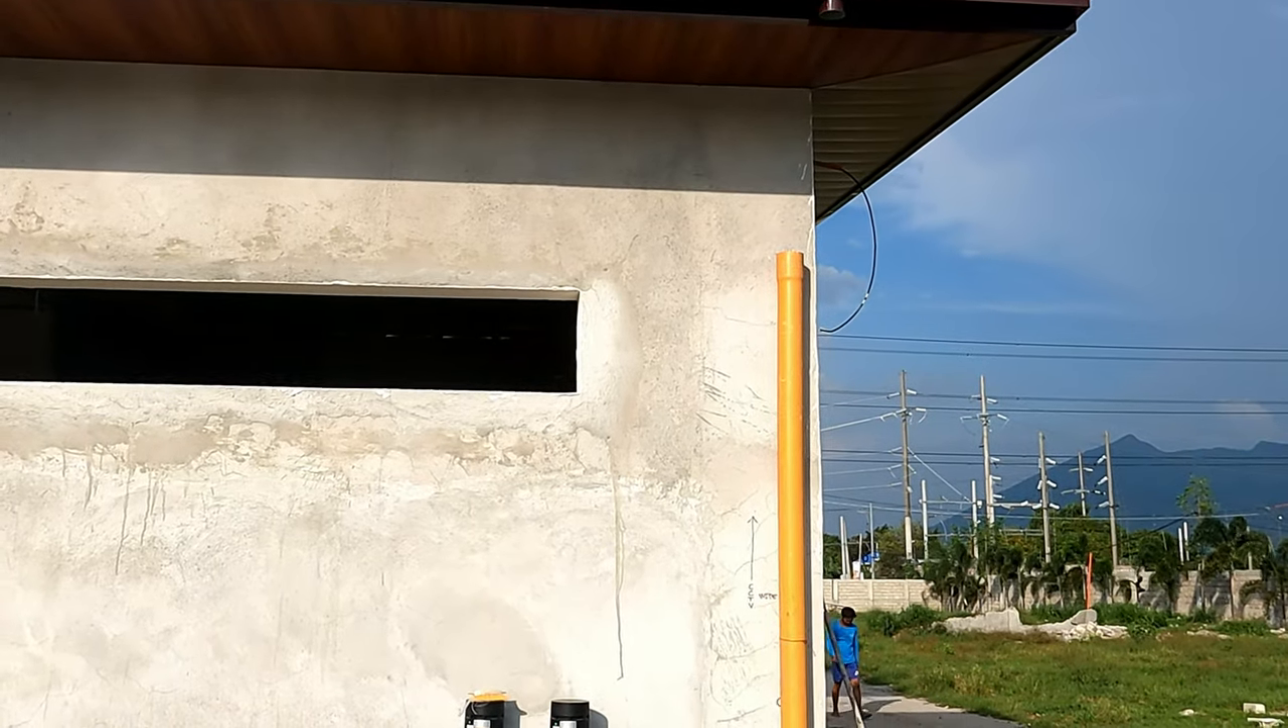We still don't have the top of the downspouts connected.